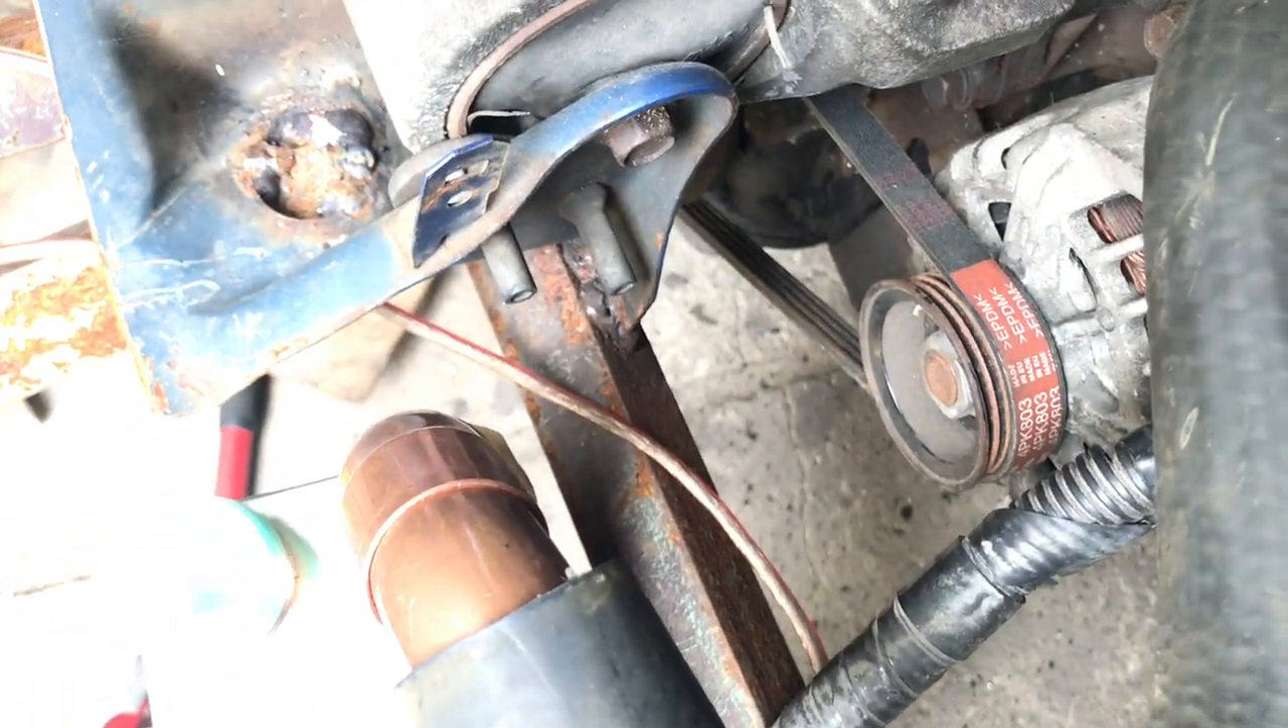No i udało mi się założyć pasek ale naprawdę nie było łatwo.